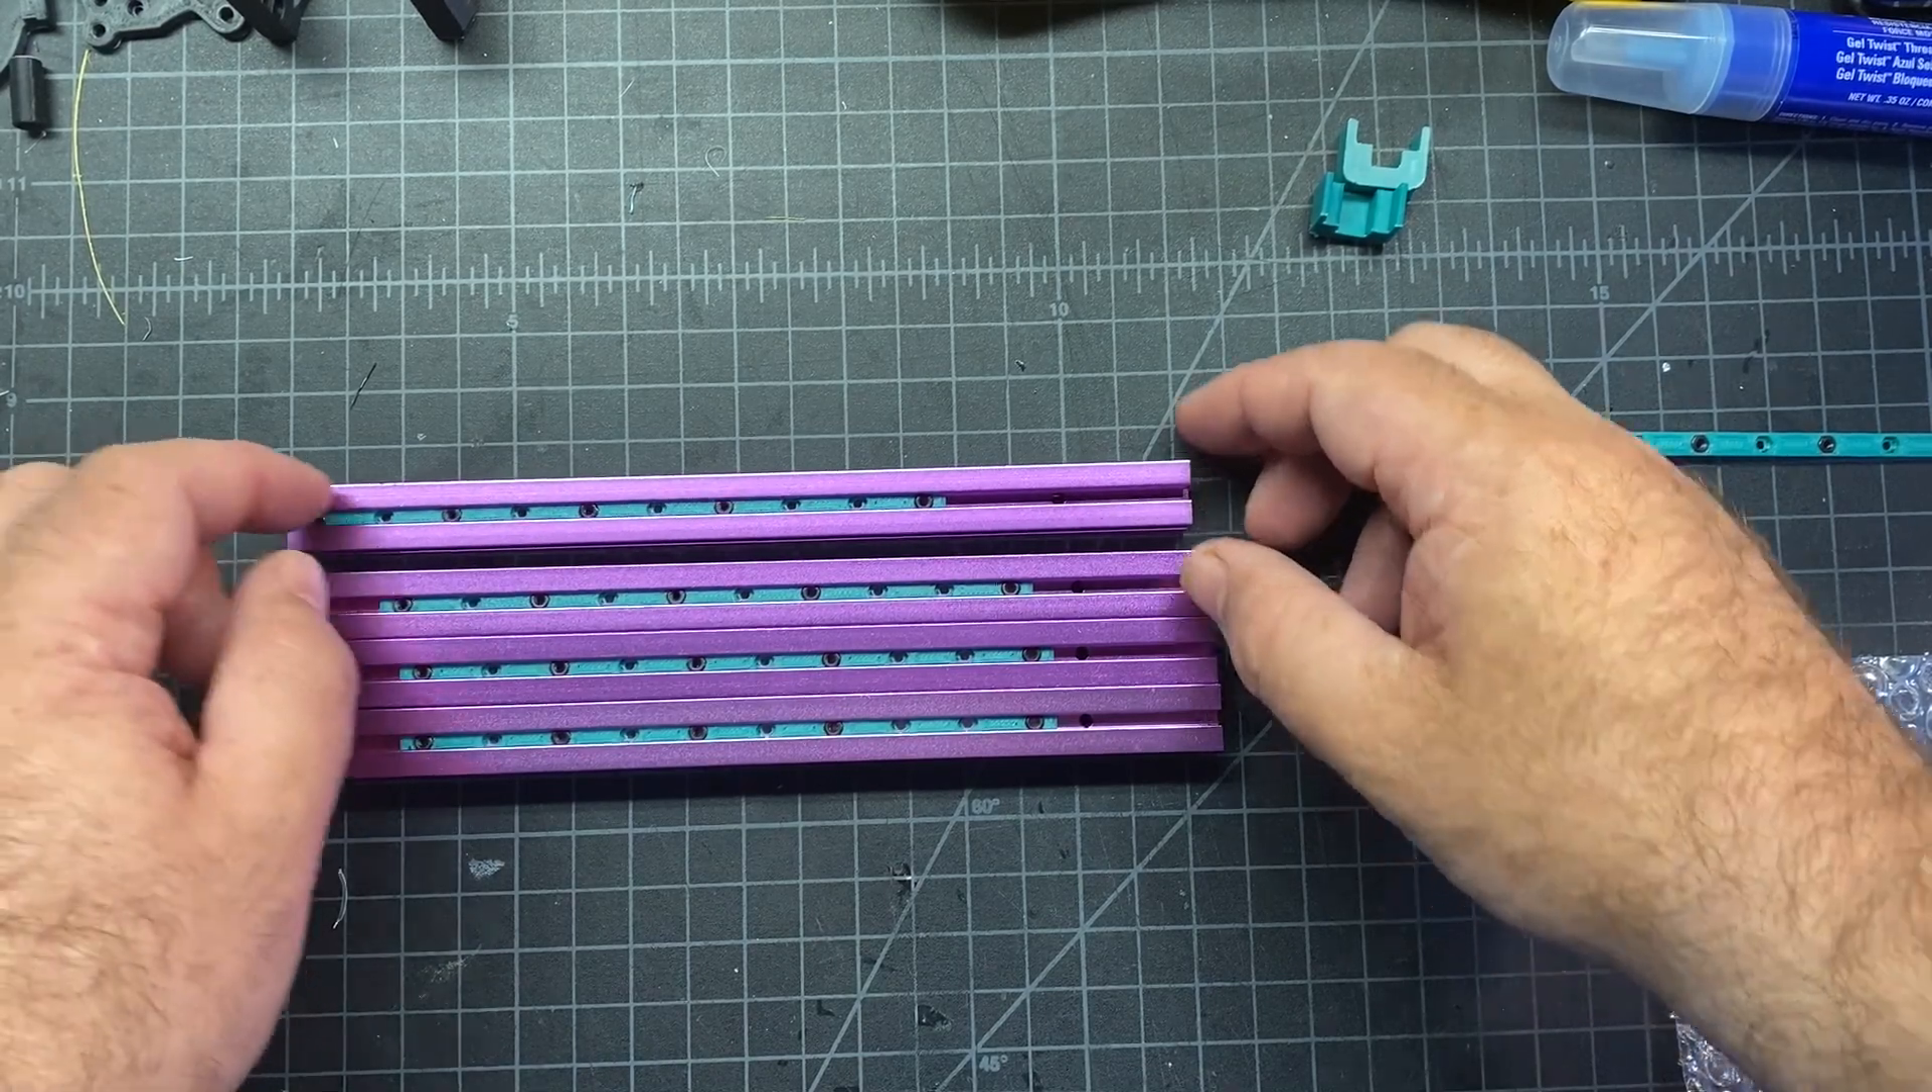Okay I've just about inserted all the nut carriers. I'm just doing this last one they just slide right in really easily at least on mine.